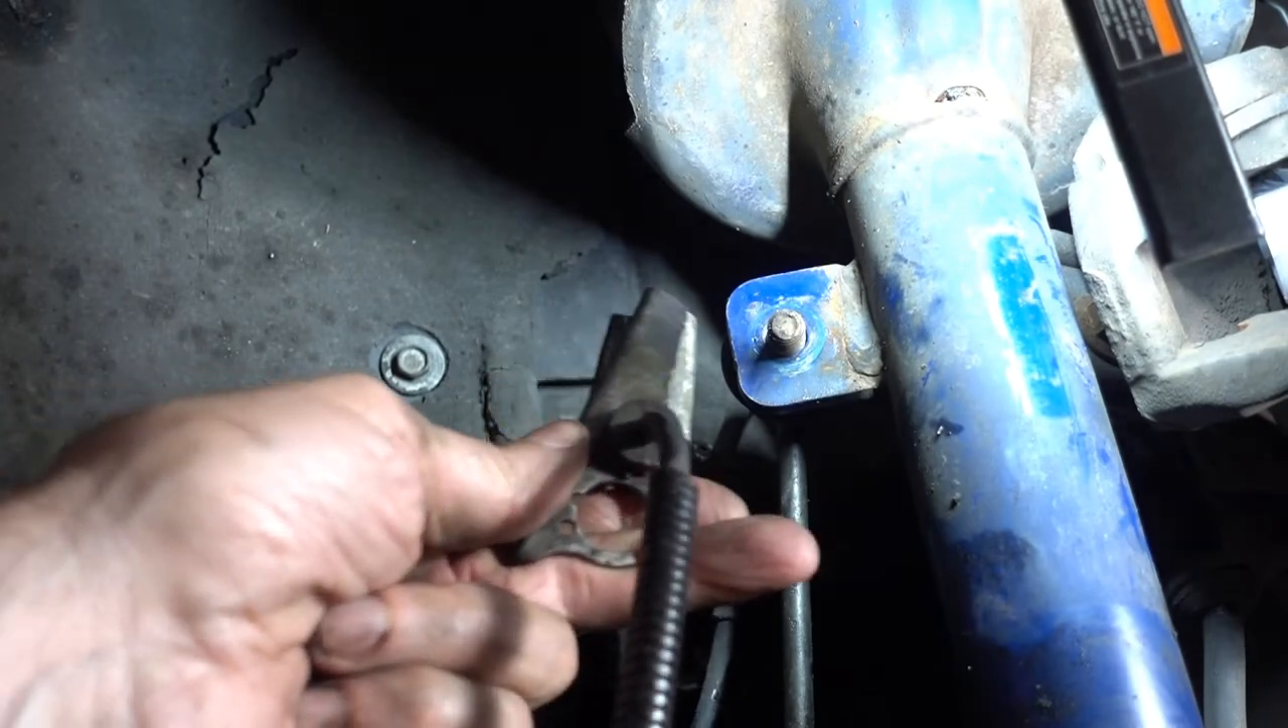I forgot to put the wheel speed sensor bracket on the stabilizer link mount.